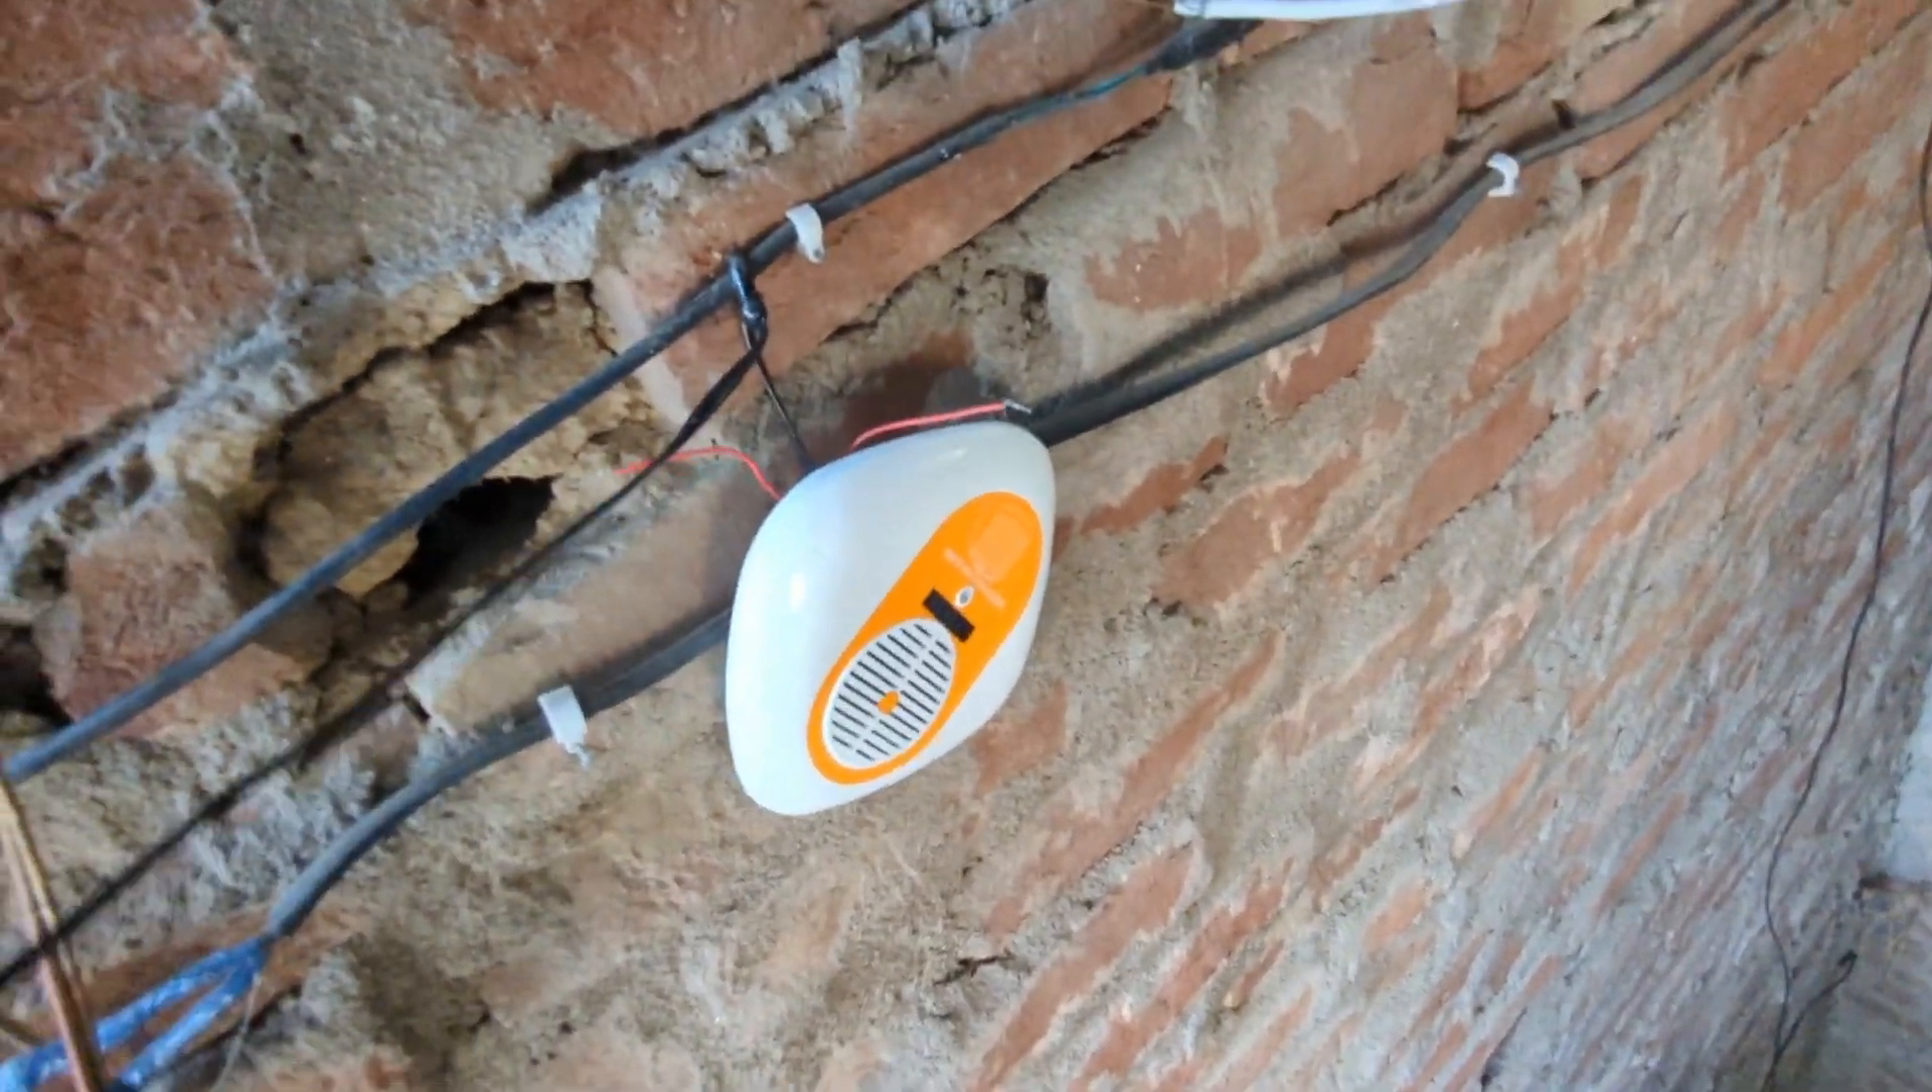और दोस्तों देखिए ये अपना water flow machine यहाँ पे टंग चुकी है।